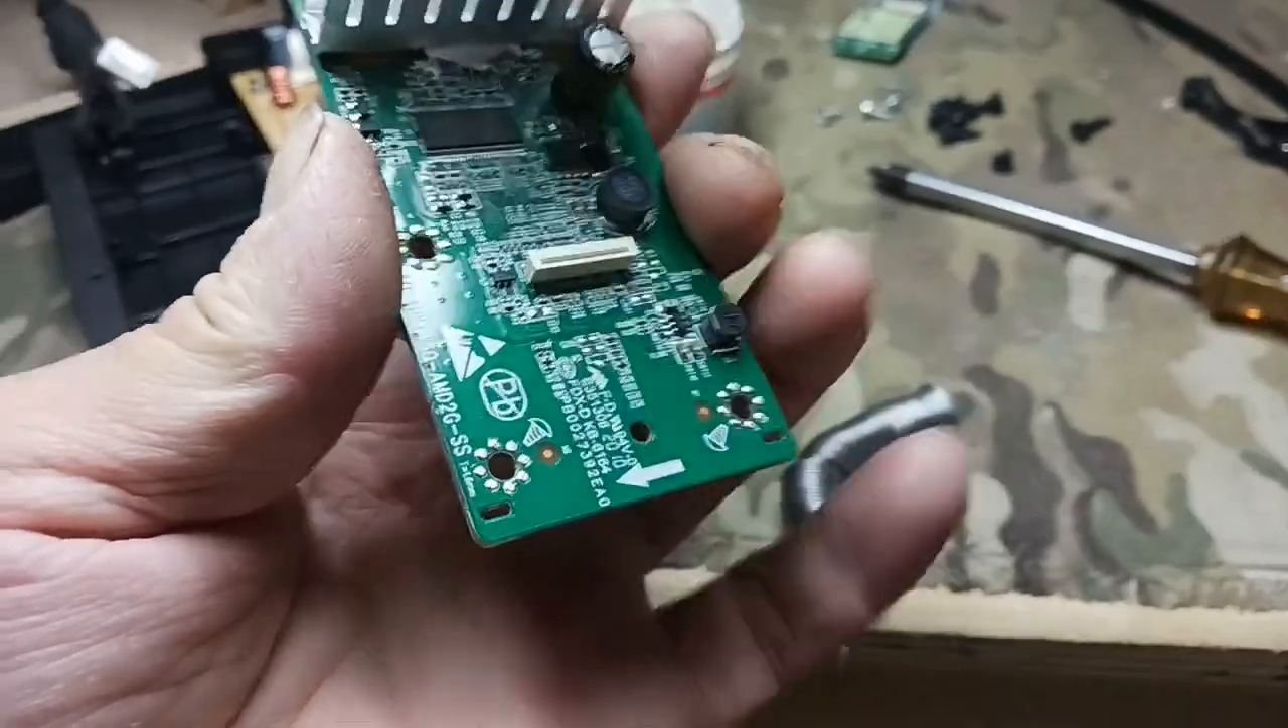All right we got the circuit board out there.